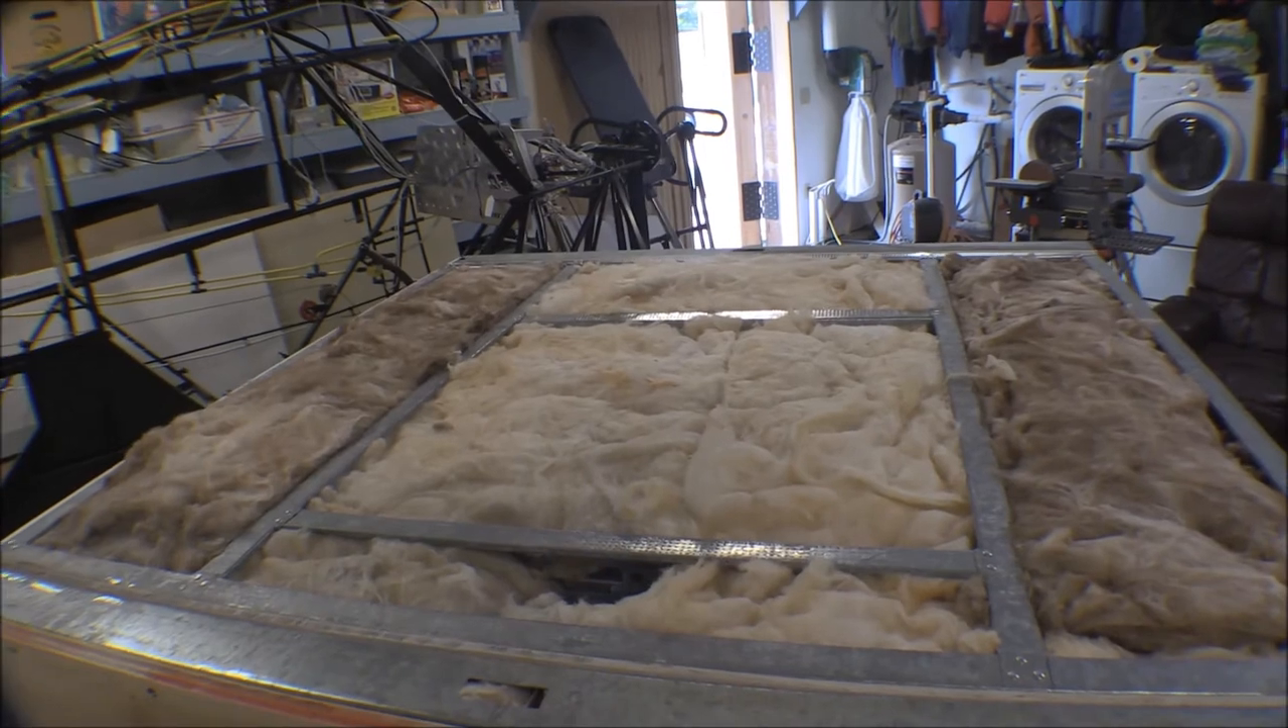I've got the backside filled up with insulation.